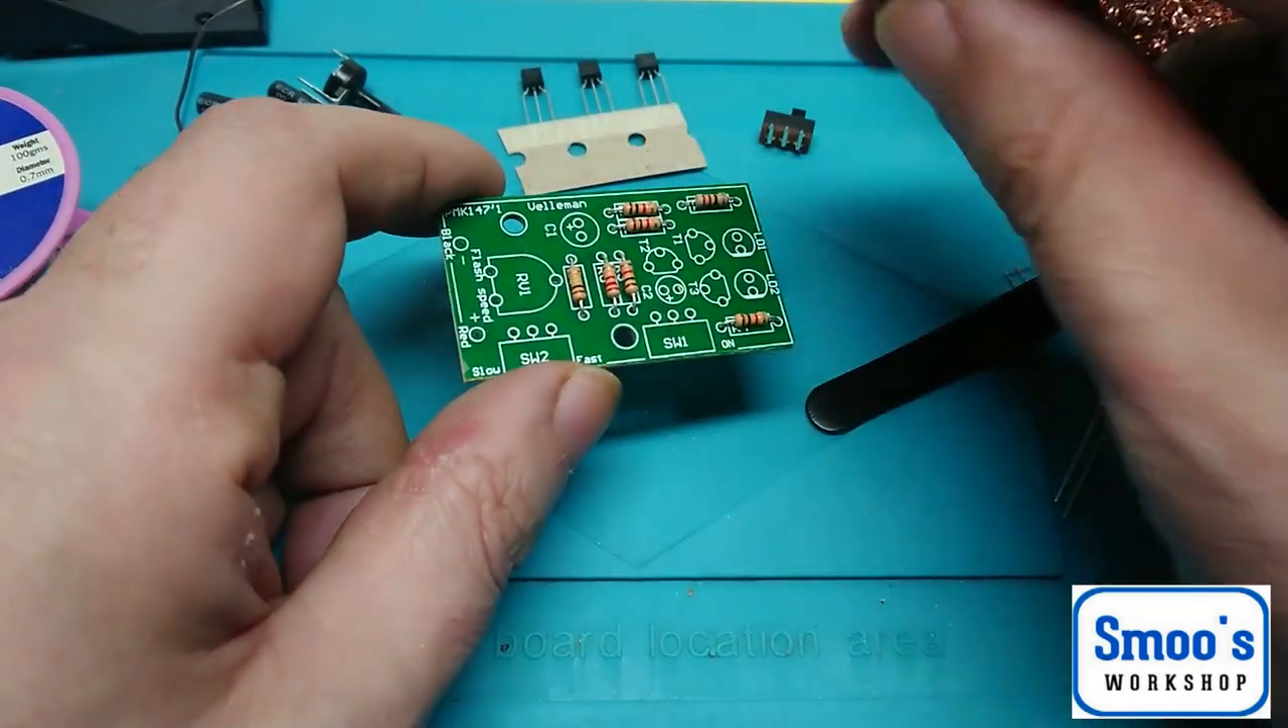Right, so, we have all the resistors fitted, which is lovely.